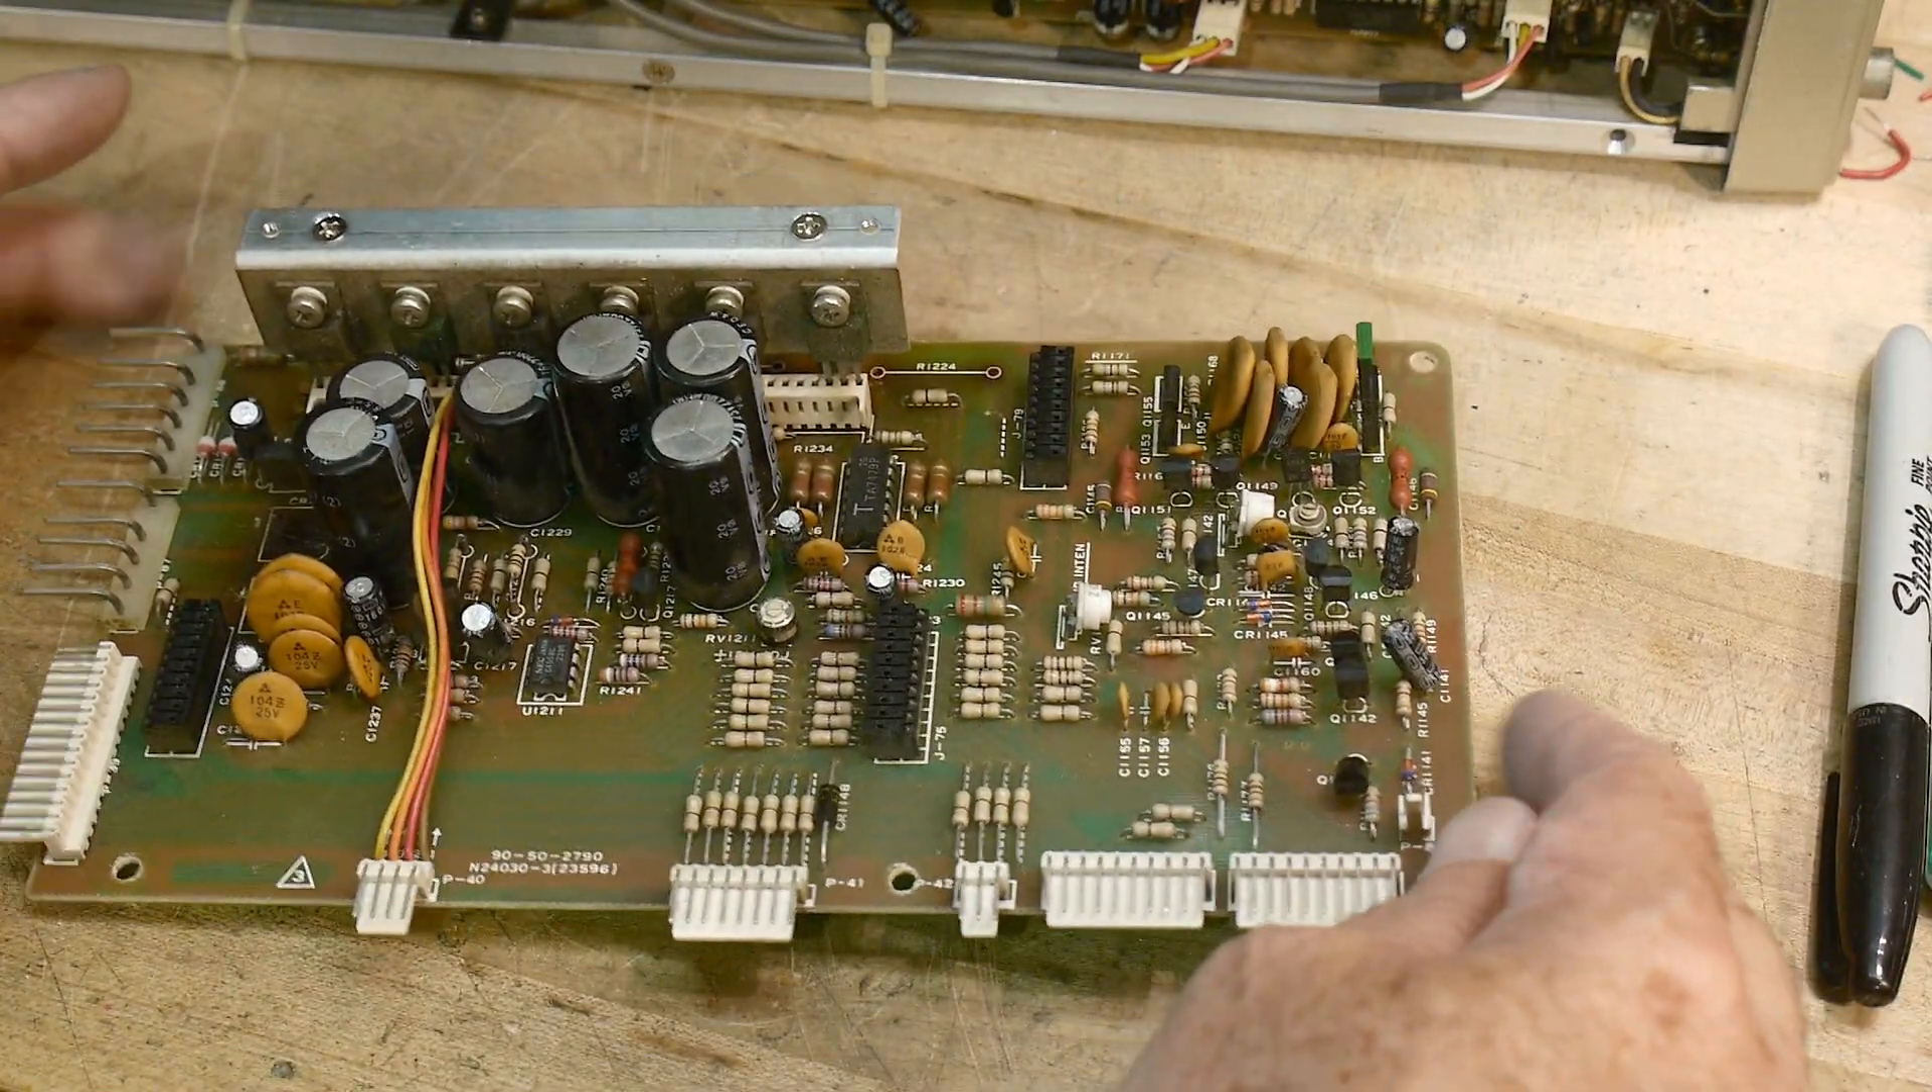And so the heat sink is still attached, obviously there's more heat sink when it gets attached inside there, but at least it's on a bar here.